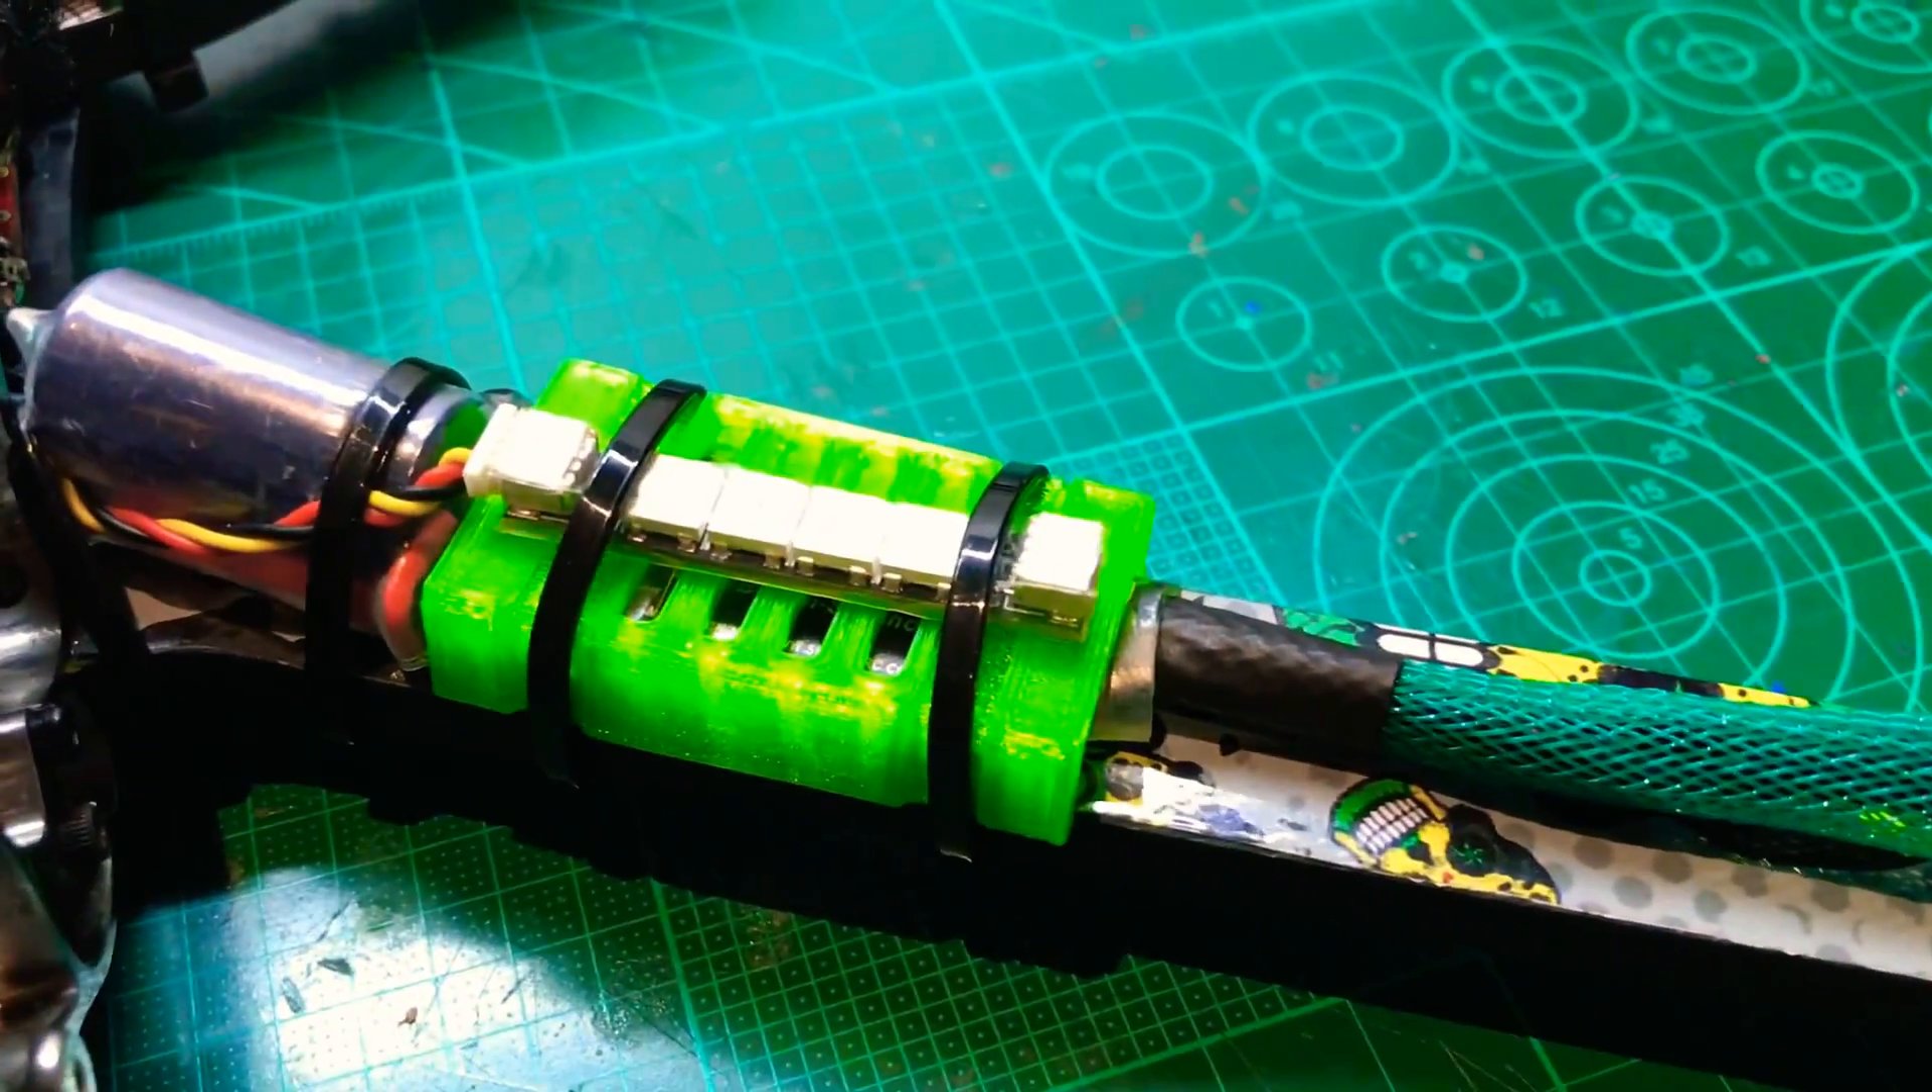All wired up, got the heat shrink, got the ESC covers and I've also put some LEDs on.